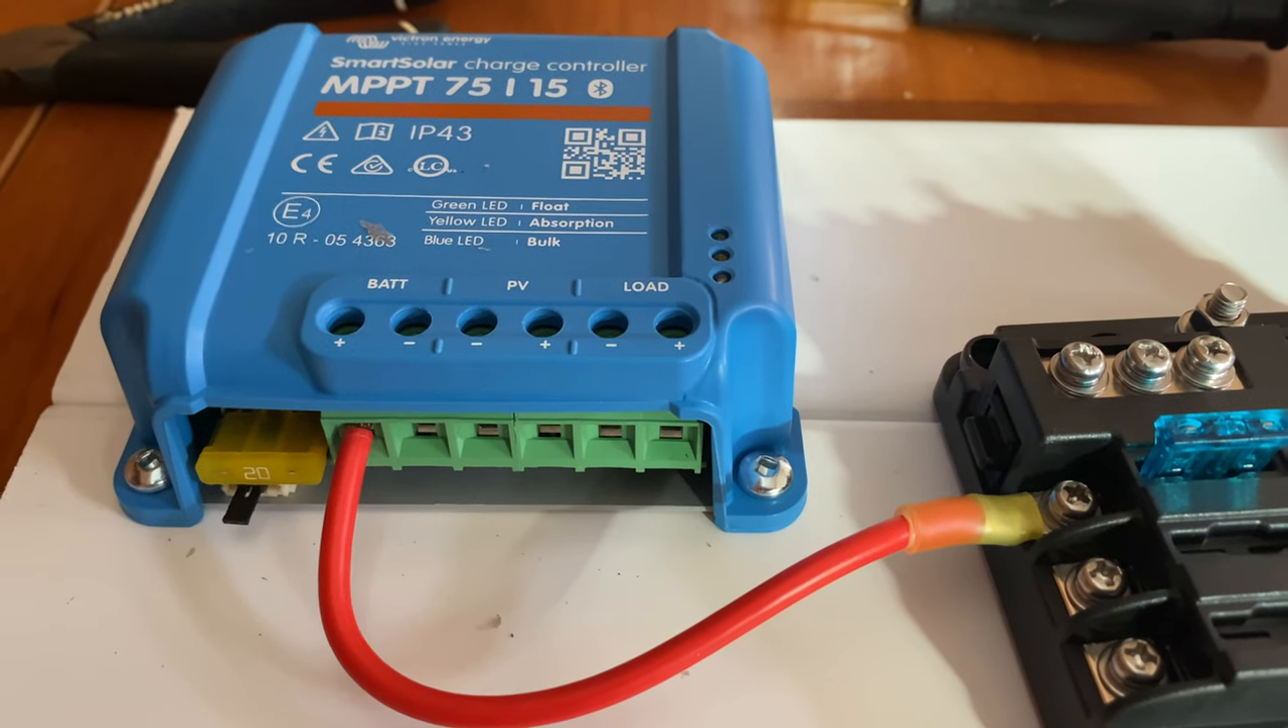So I've got my first positive wire into the battery out from the controller into the positive on the breaker box.